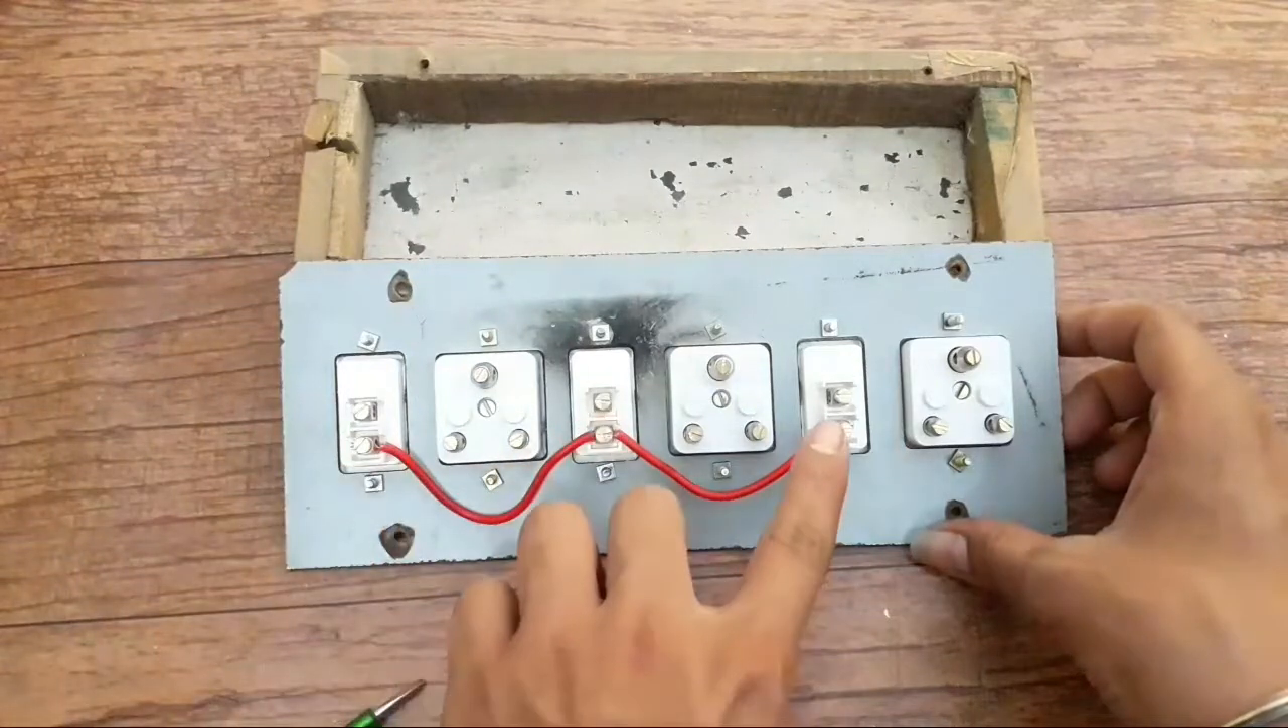देखिए स्विच के नीचे वाले तीनों पॉइंट्स पे हमने कोमन कर दिया है।